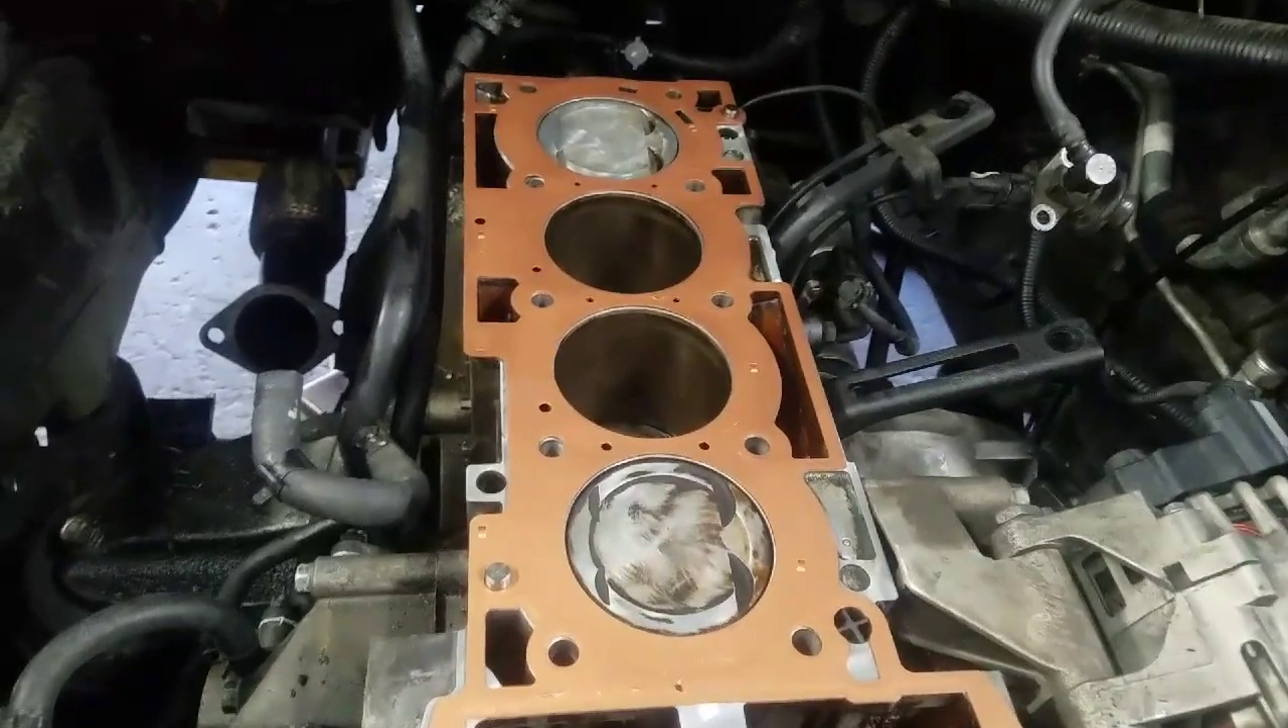Ok as you can see I have already put the gasket in place.